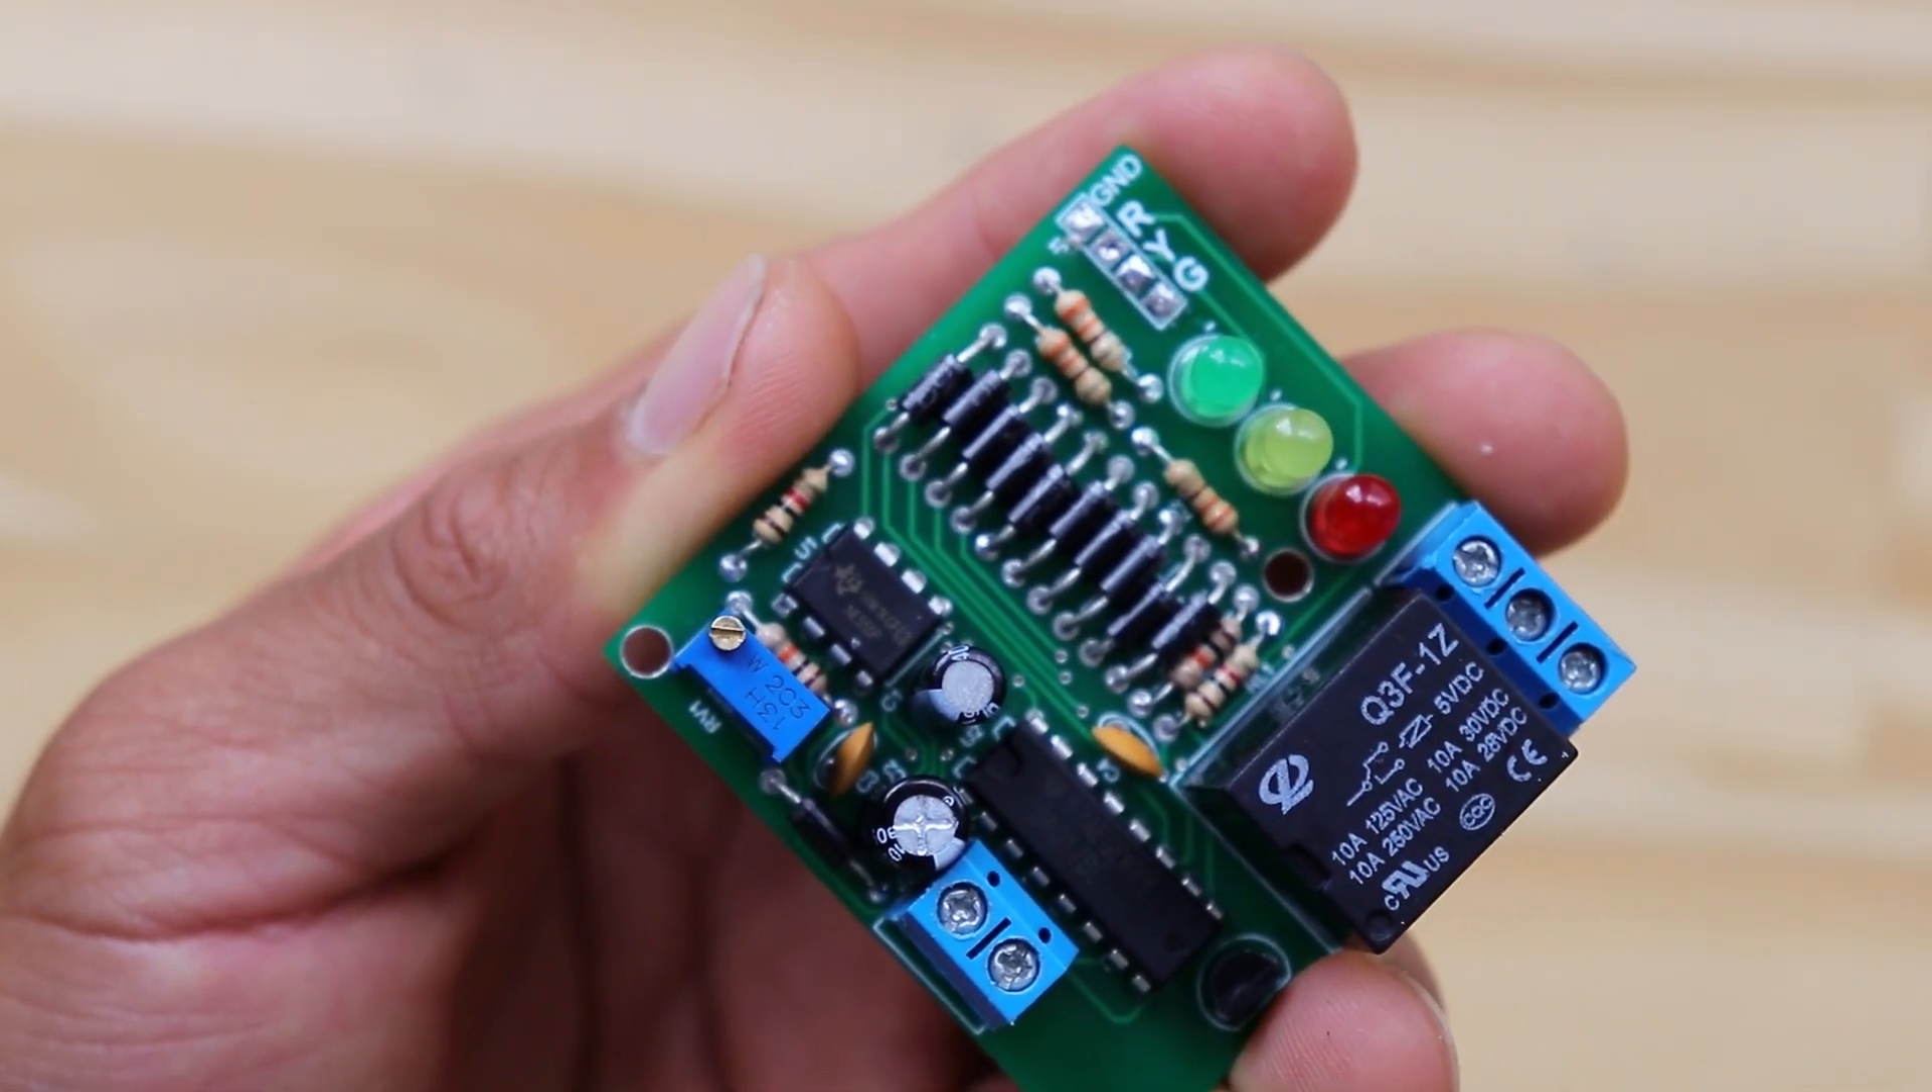Bueno señores aquí ya tenemos la tarjeta completamente ensamblado.